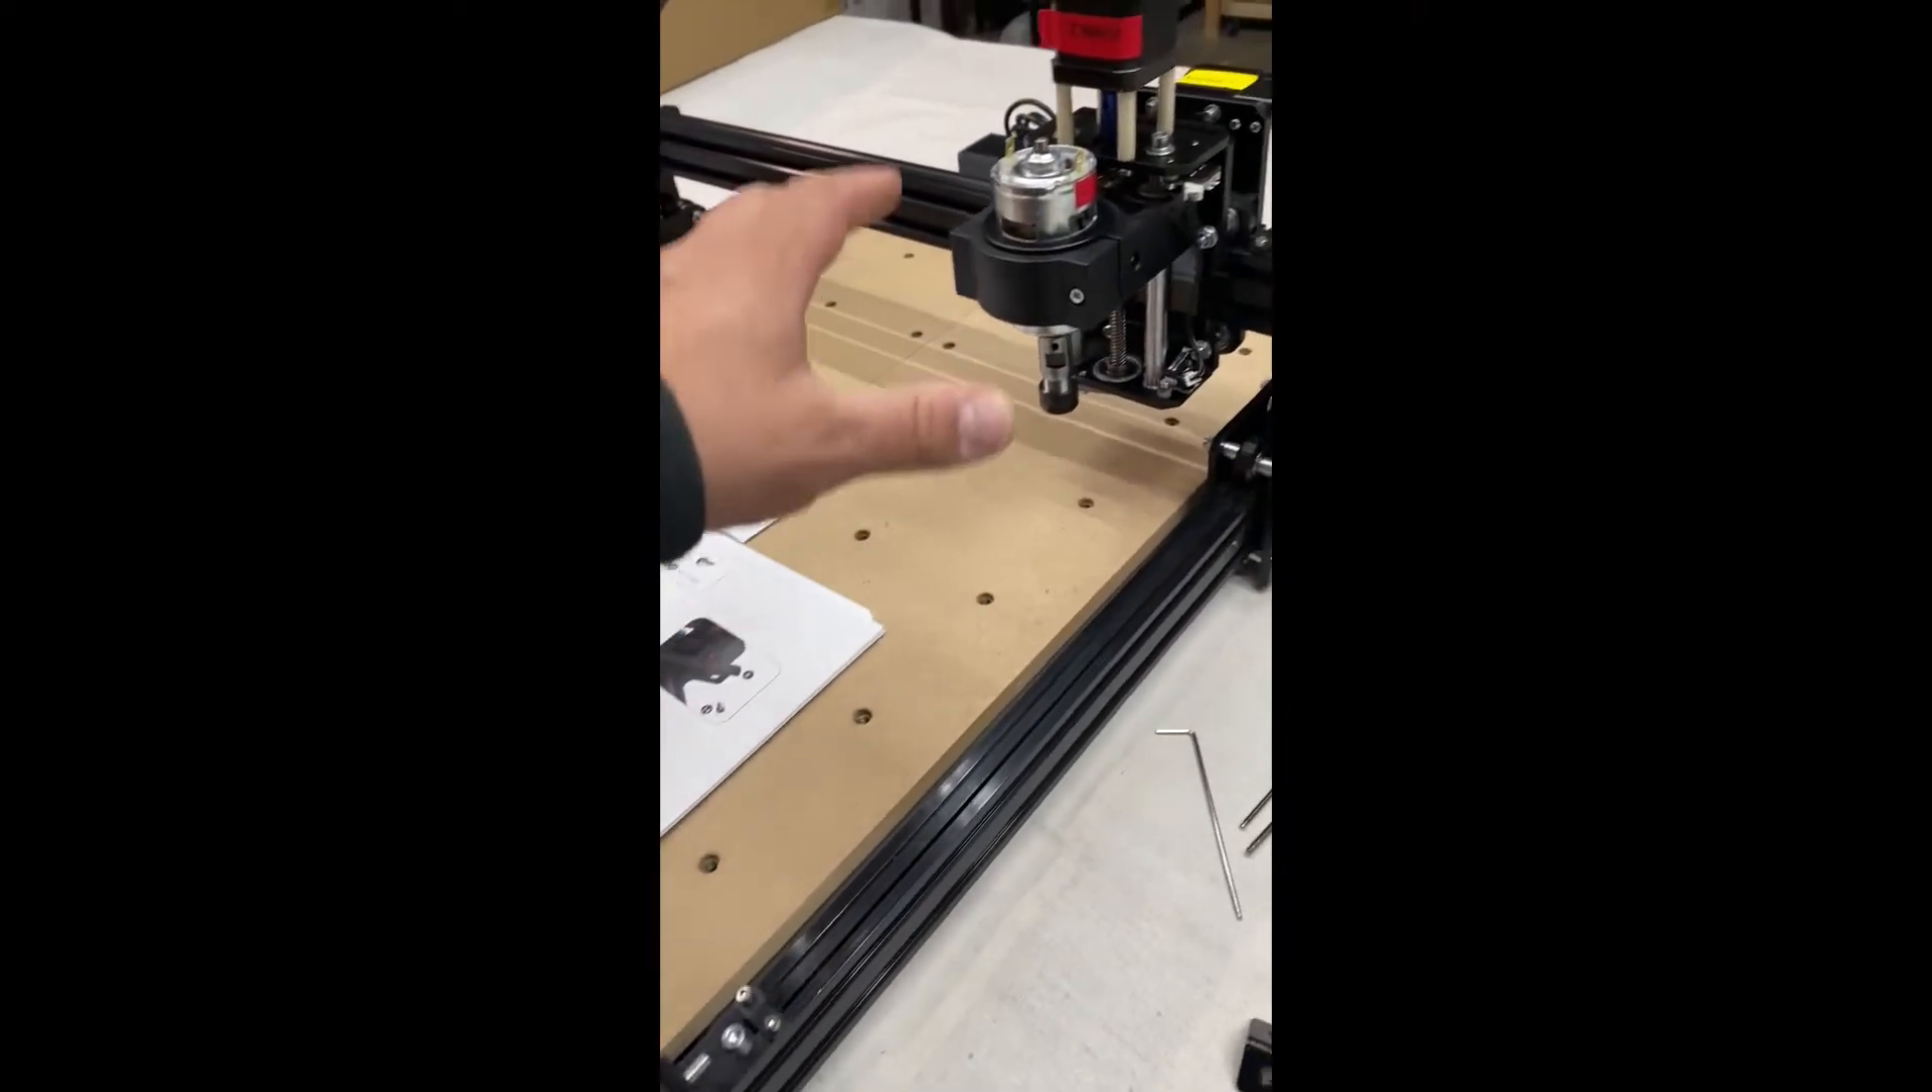So what we've got here I've got the frame the board and the spindle installed.